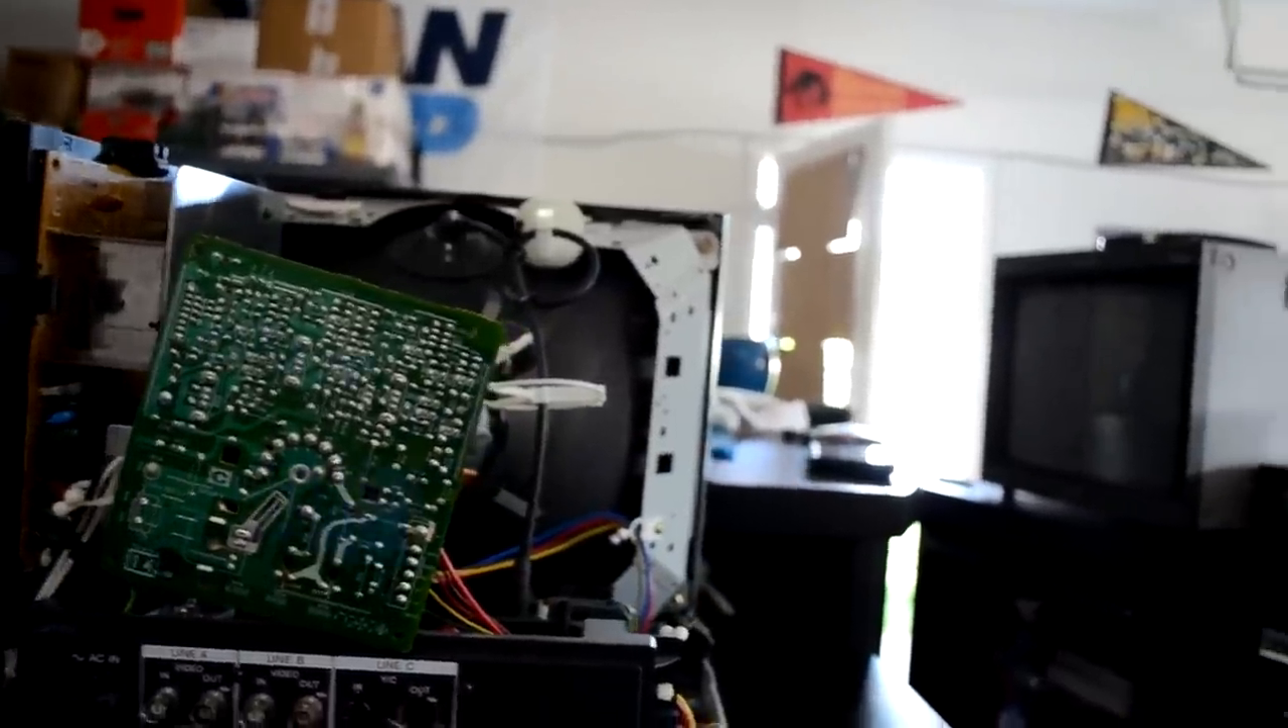First, check out my board on the back of my tube. It is cocked severely to the right.